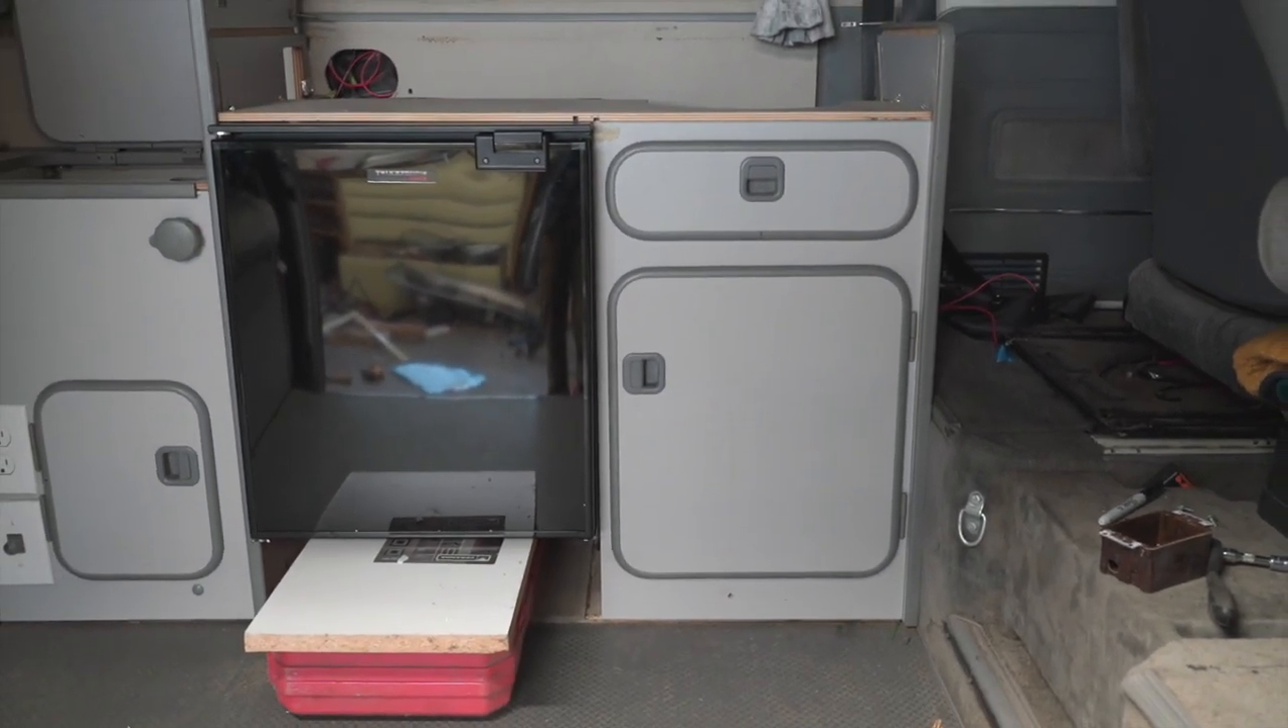There's the test fit super happy it fits snug you can't even tell the cabinet was modified at all.